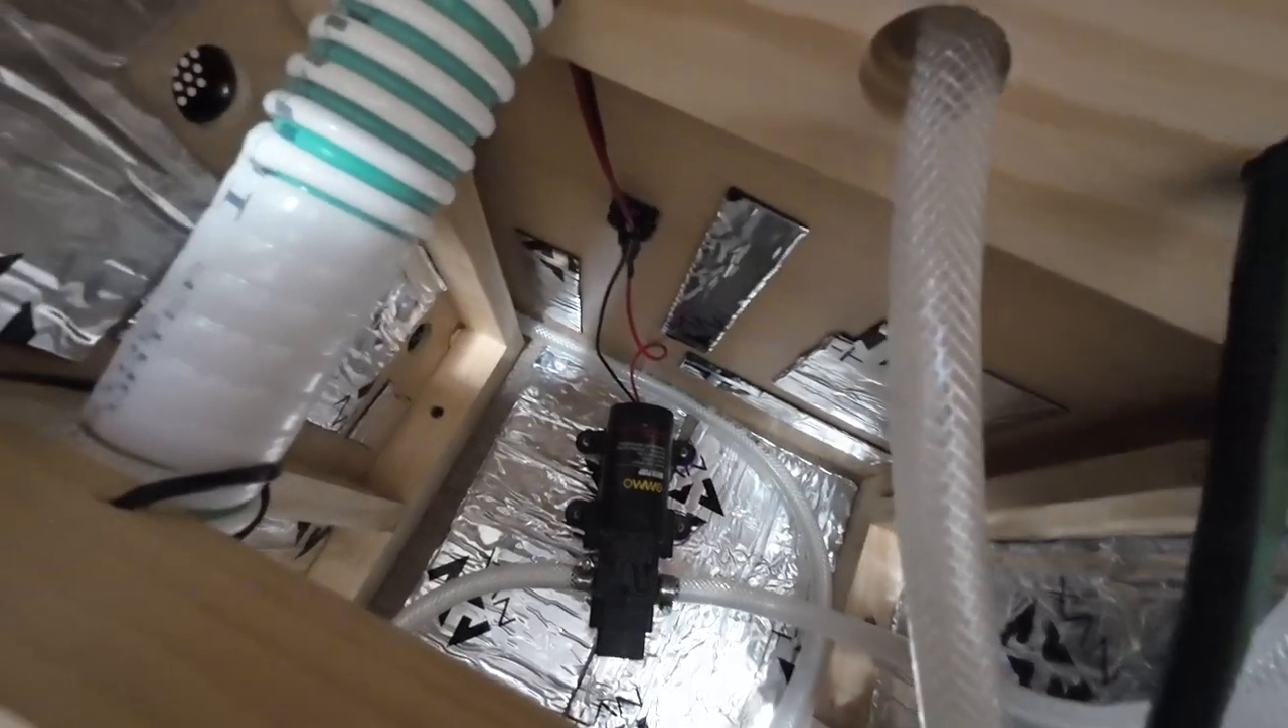There we have it. One soundproofed, somewhat soundproofed box for the water pump.